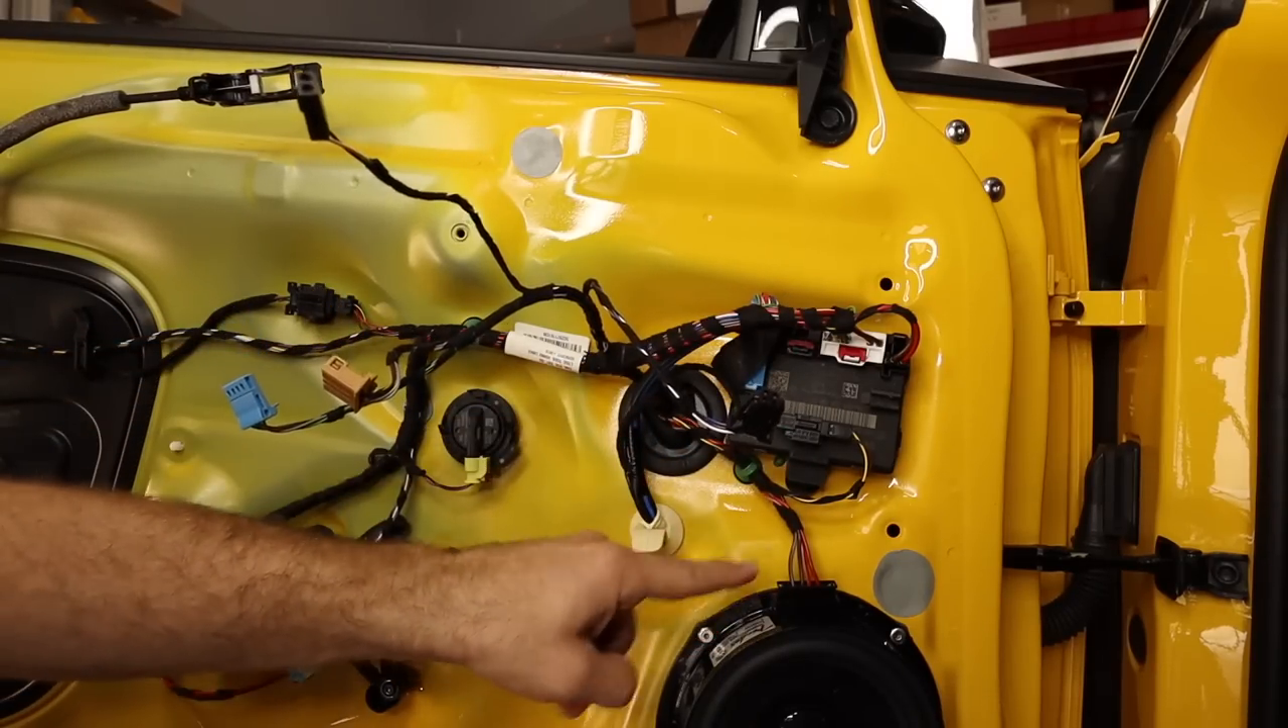But once we have everything disconnected, we can pull the door panel away and now we have exposure to all of our goodies inside the door.